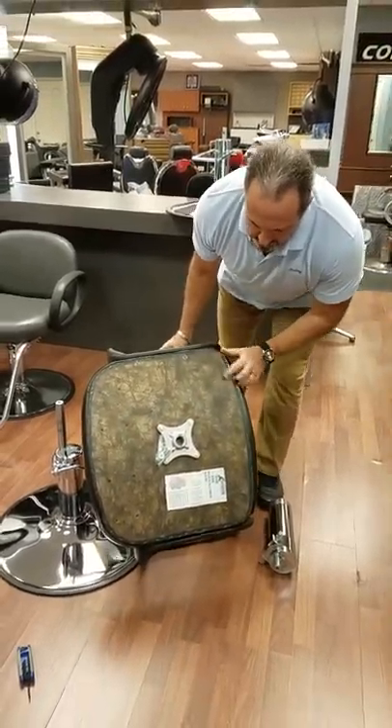All right so now we have our seat off one of the things we want to talk about is the label on the bottom of the chair.